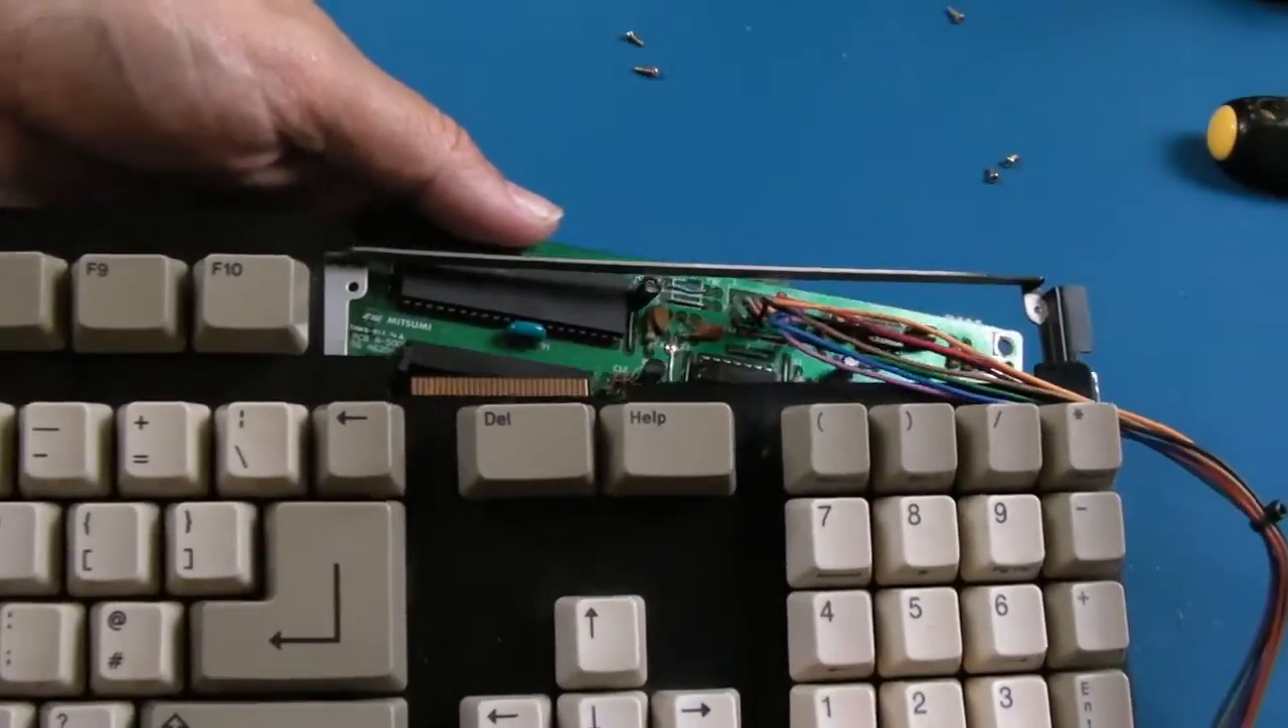What we can do here is just lower the PCB because it's coming away from the keyboard edge there.